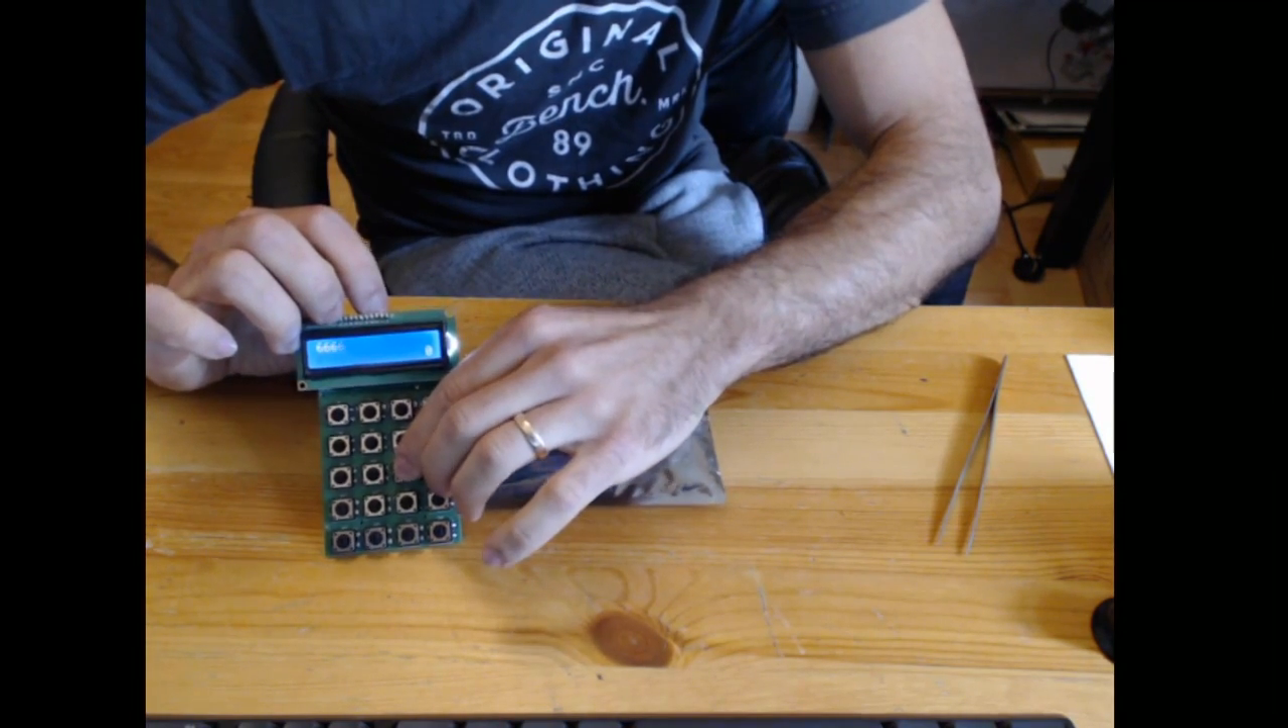Another one I did or I'm in the process of making is this calculator. Which I haven't got in the case yet.